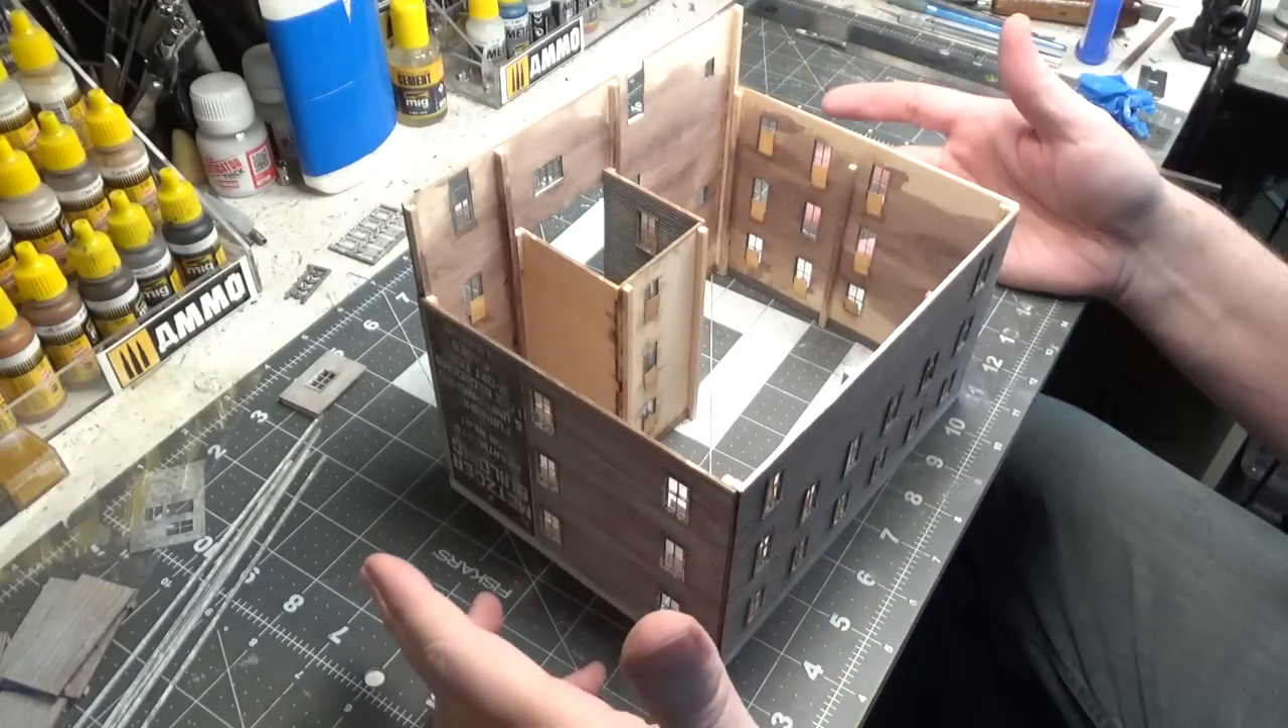Well, as you can see, the walls are glued together.